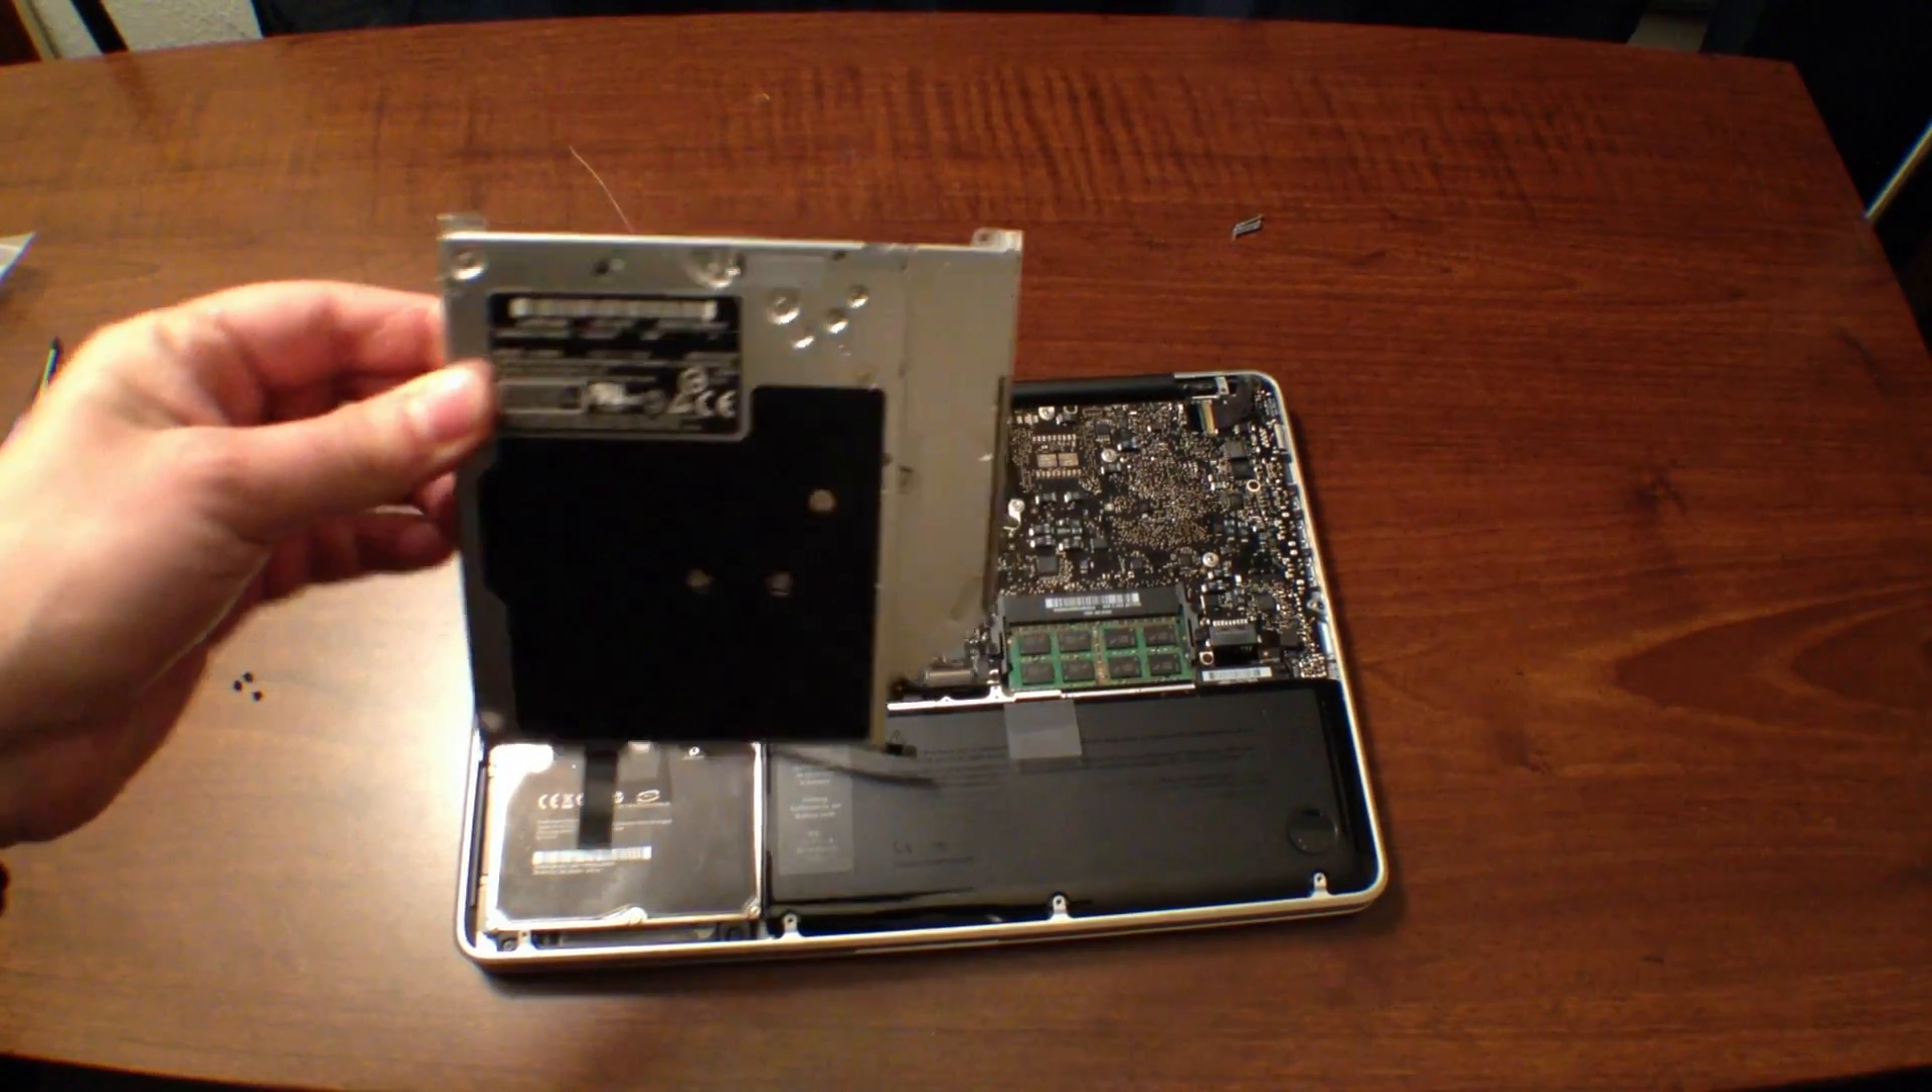There we have the disk drive. It's popped out of the MacBook Pro.